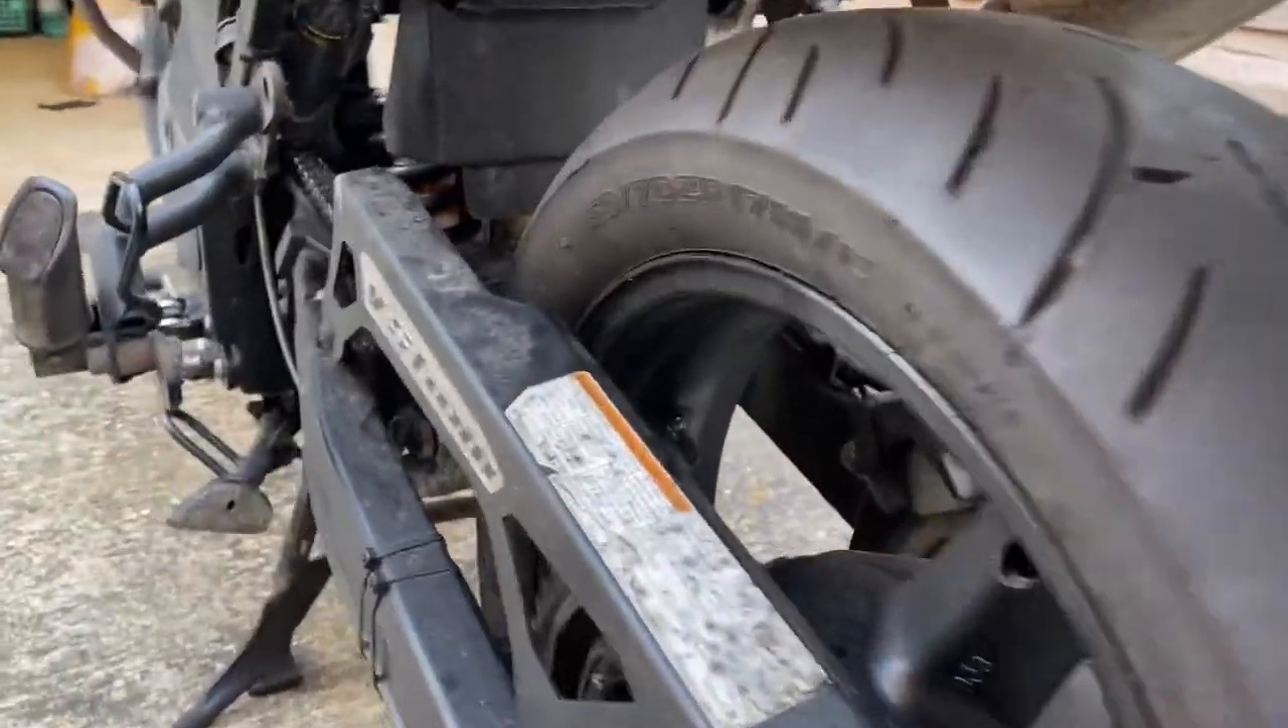That's it it's all back together so i've got the chain guard back on.